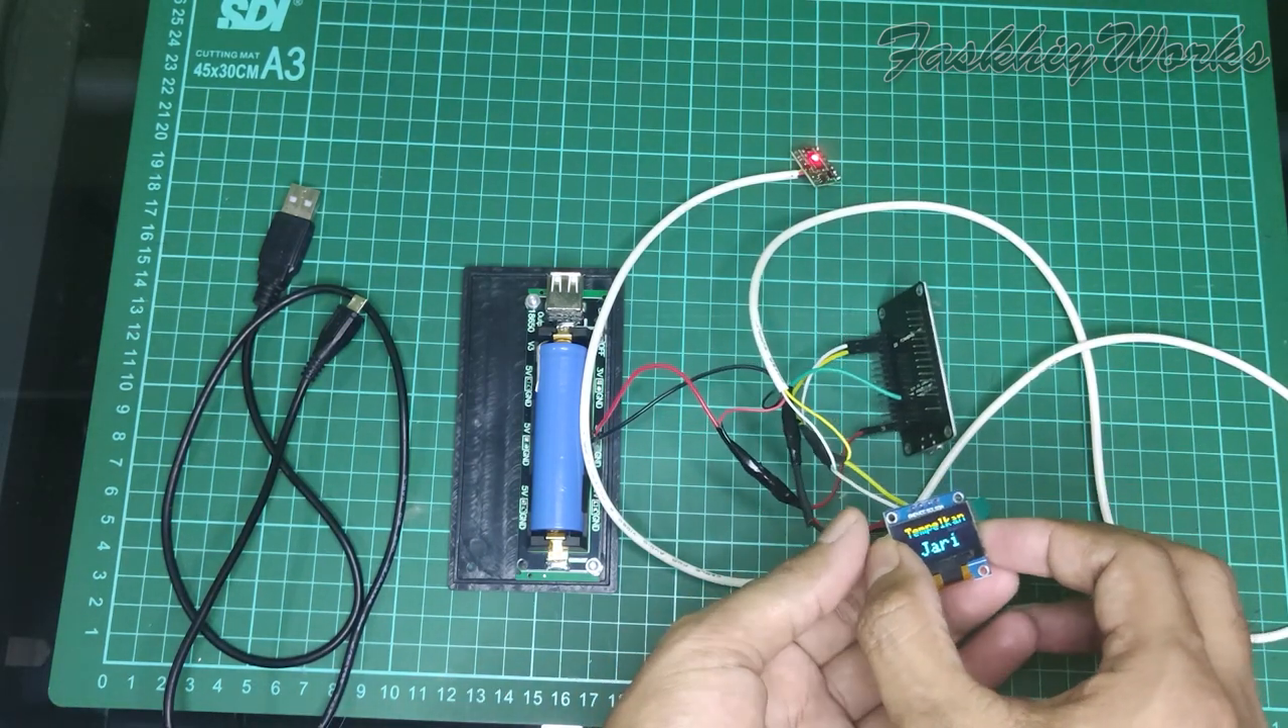Nah ini sudah saya pasang baterai ya dan ini sudah menyala.